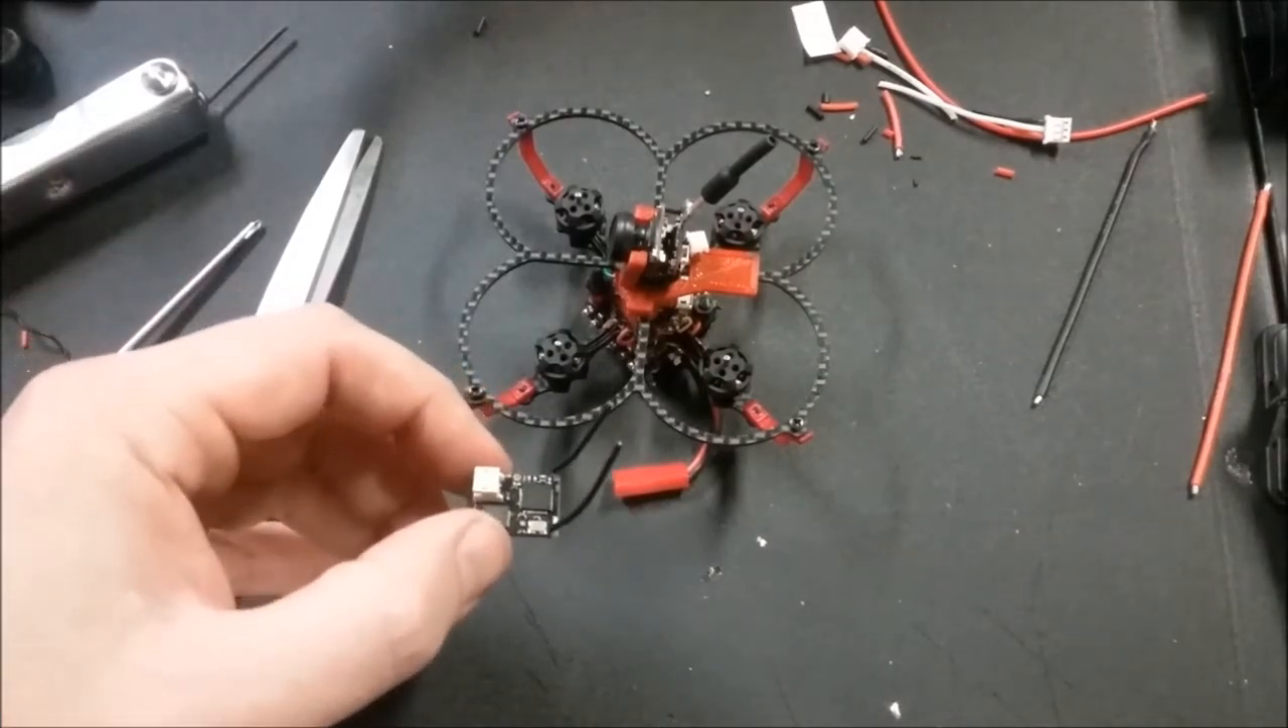And now we're pretty much done other than the props and your receiver.